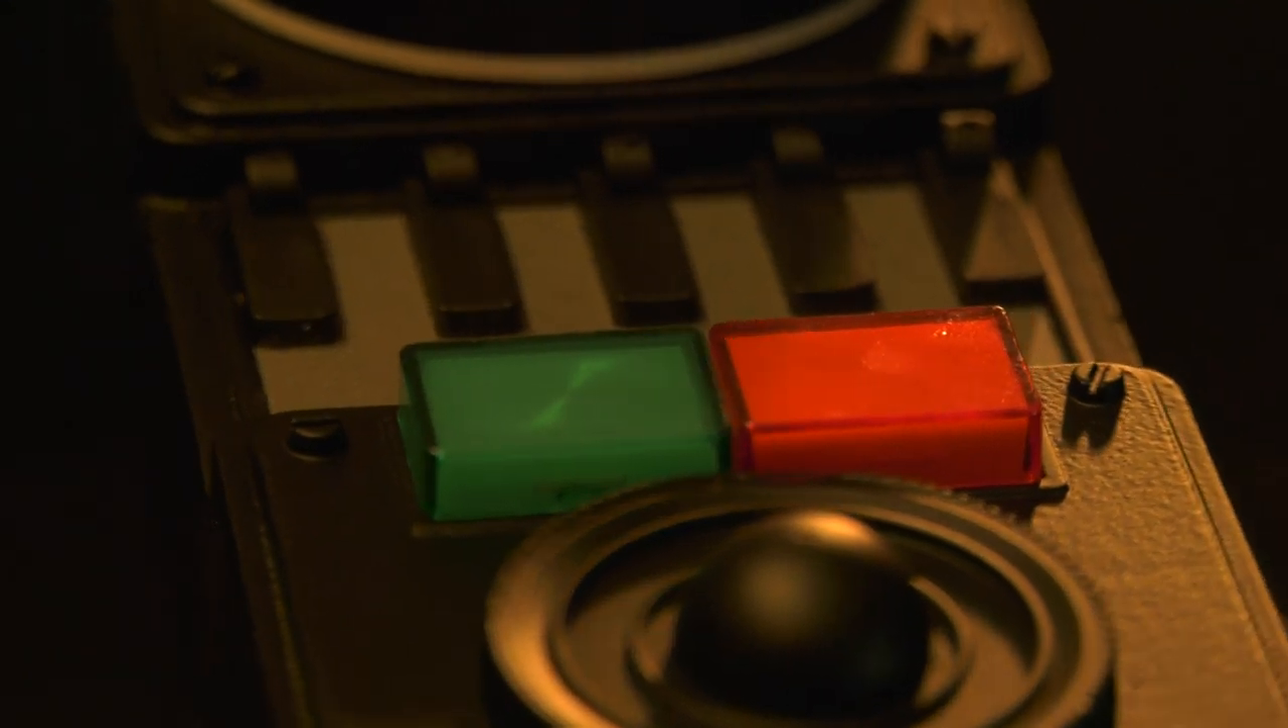Lastly, the green and red panel indicator lenses were snapped over their diffusers and seated into the cutout slot that I made earlier in the upper shell.